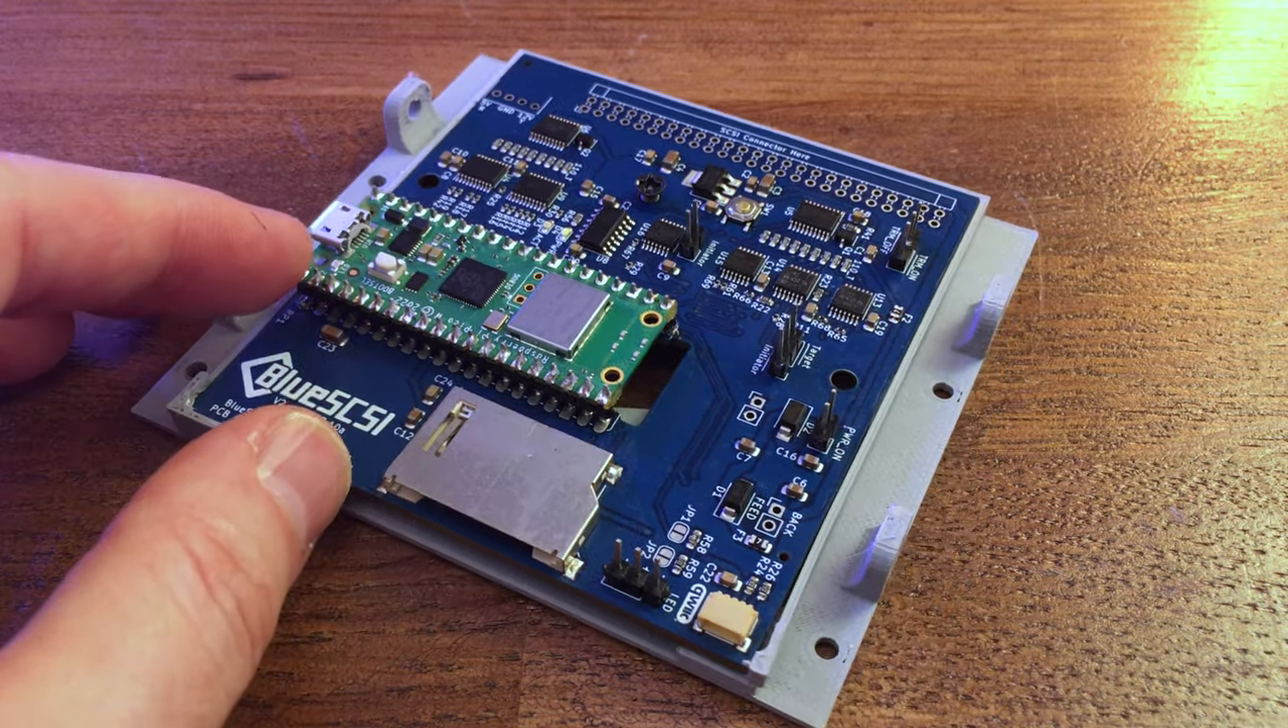So this is what the device looks like when it's put together. Not fully. It's actually missing the SCSI header here, which I'm still waiting to be supplied by the vendor of this item.